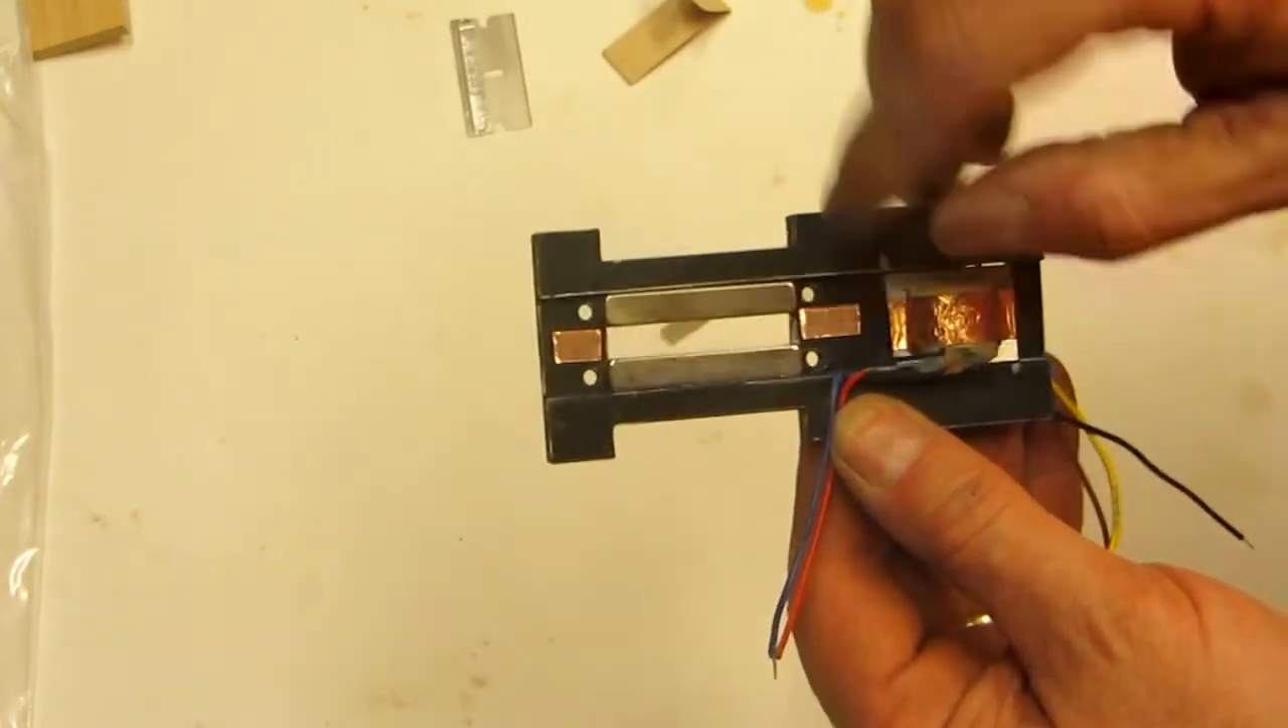So here we have our copper foil on. It's got an adhesive back so it sticks.